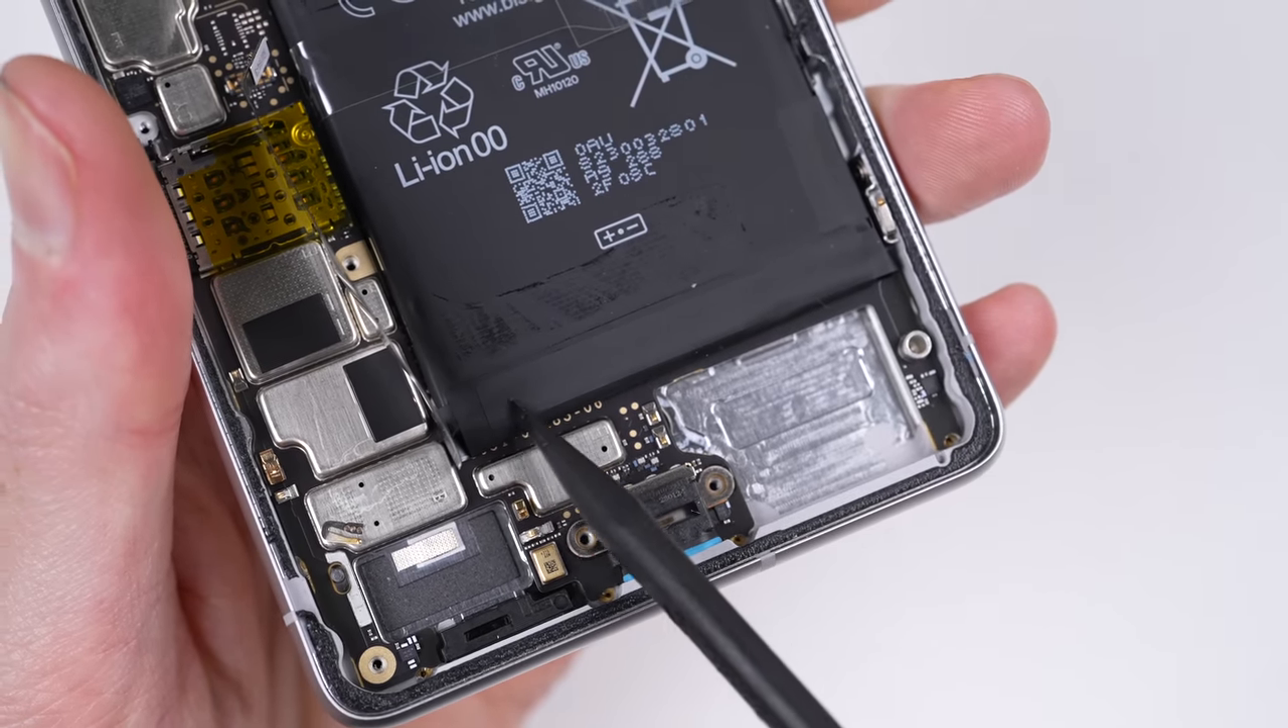The last component blocking the removal of the logic board is, well, the battery.